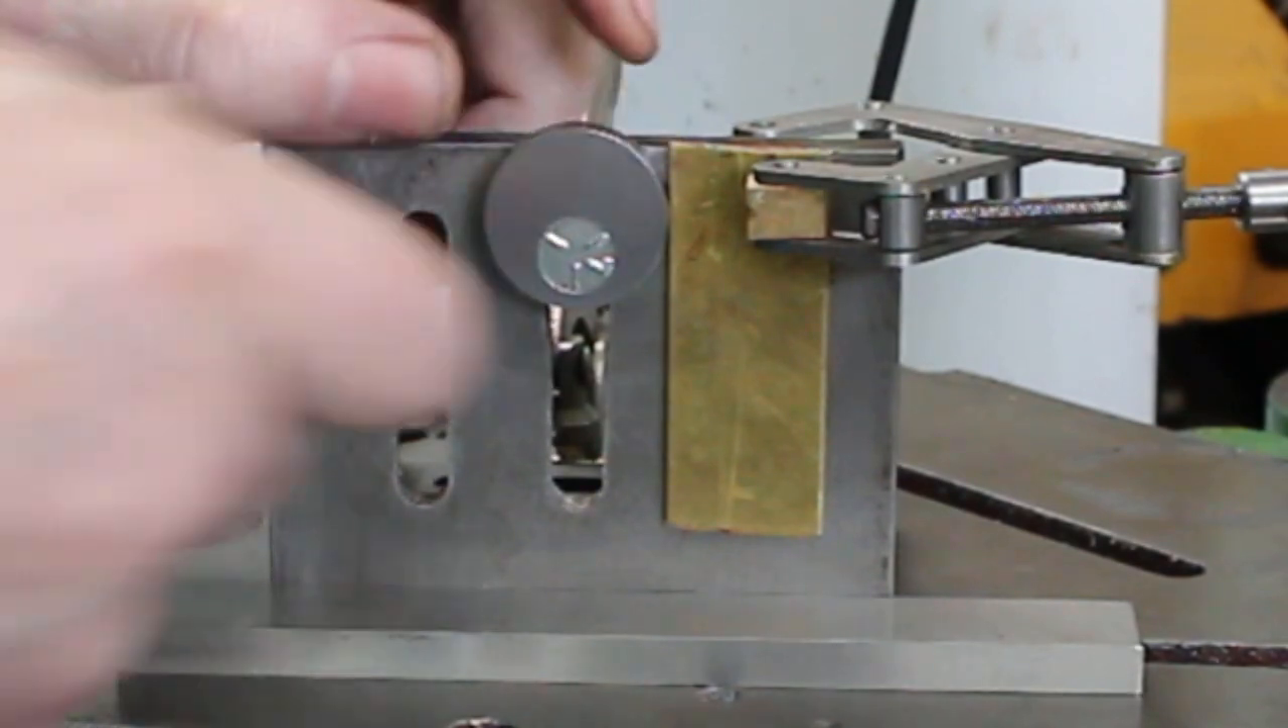I put a little plate on the side up against the eccentric.